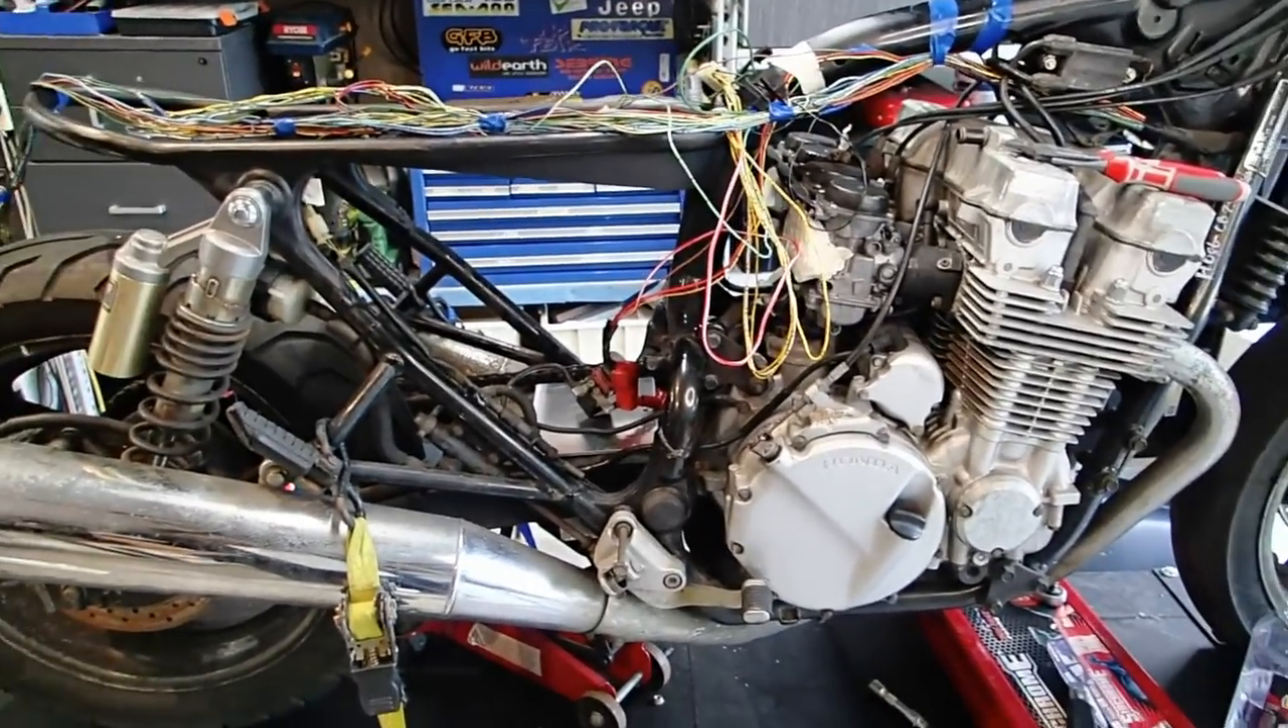And obviously, I've taken all that black loom off, the loom covering.